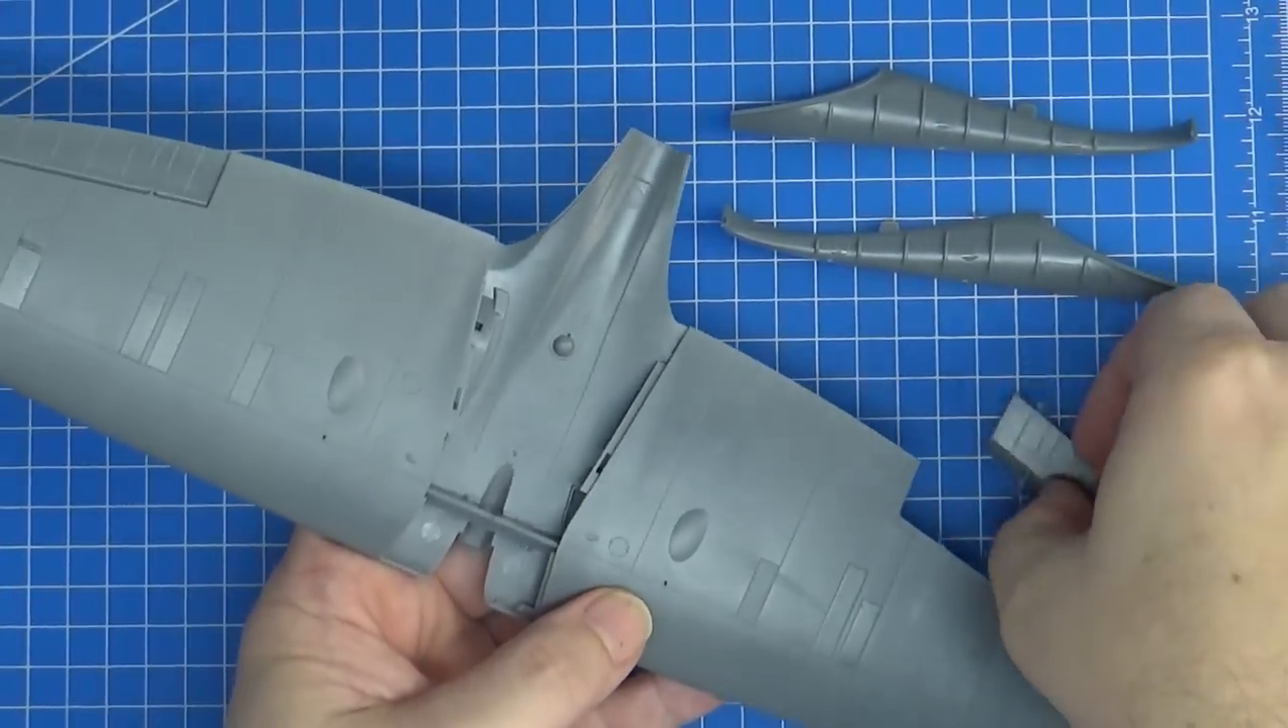You can see that one of the ailerons has popped out.